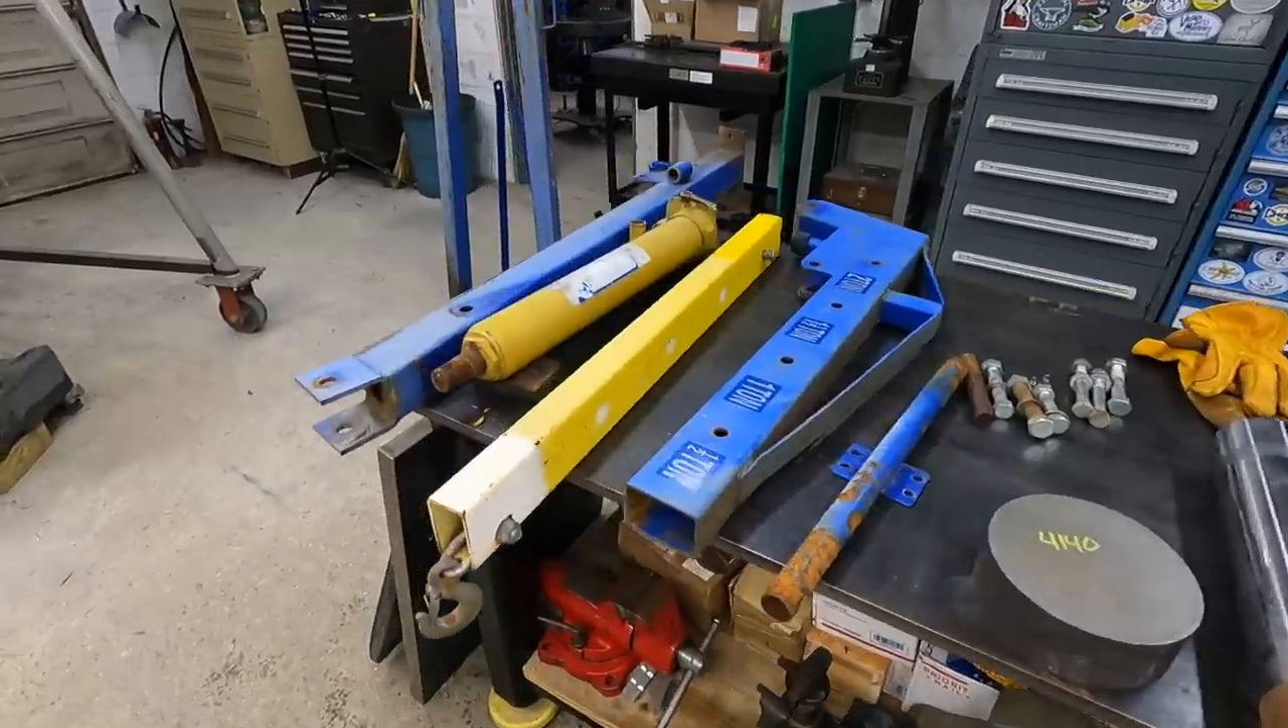I've got the engine lift all taken apart there.